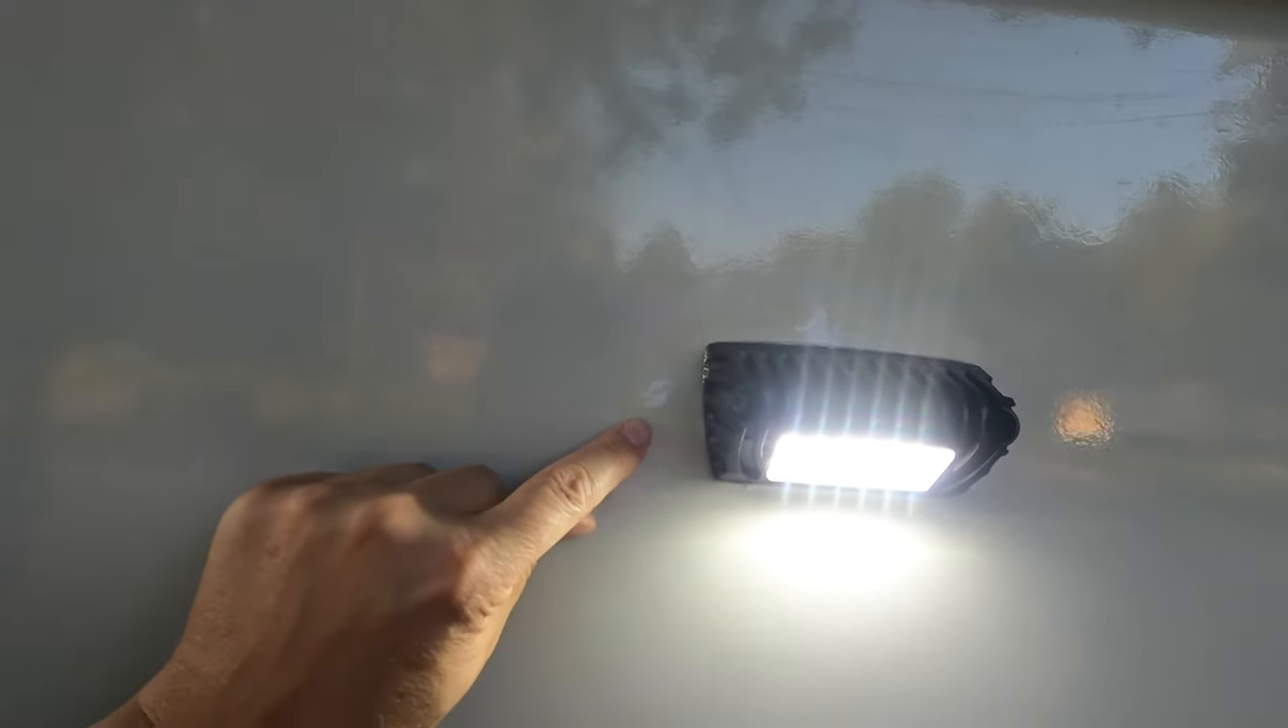The new lights installed, the lights on, works.